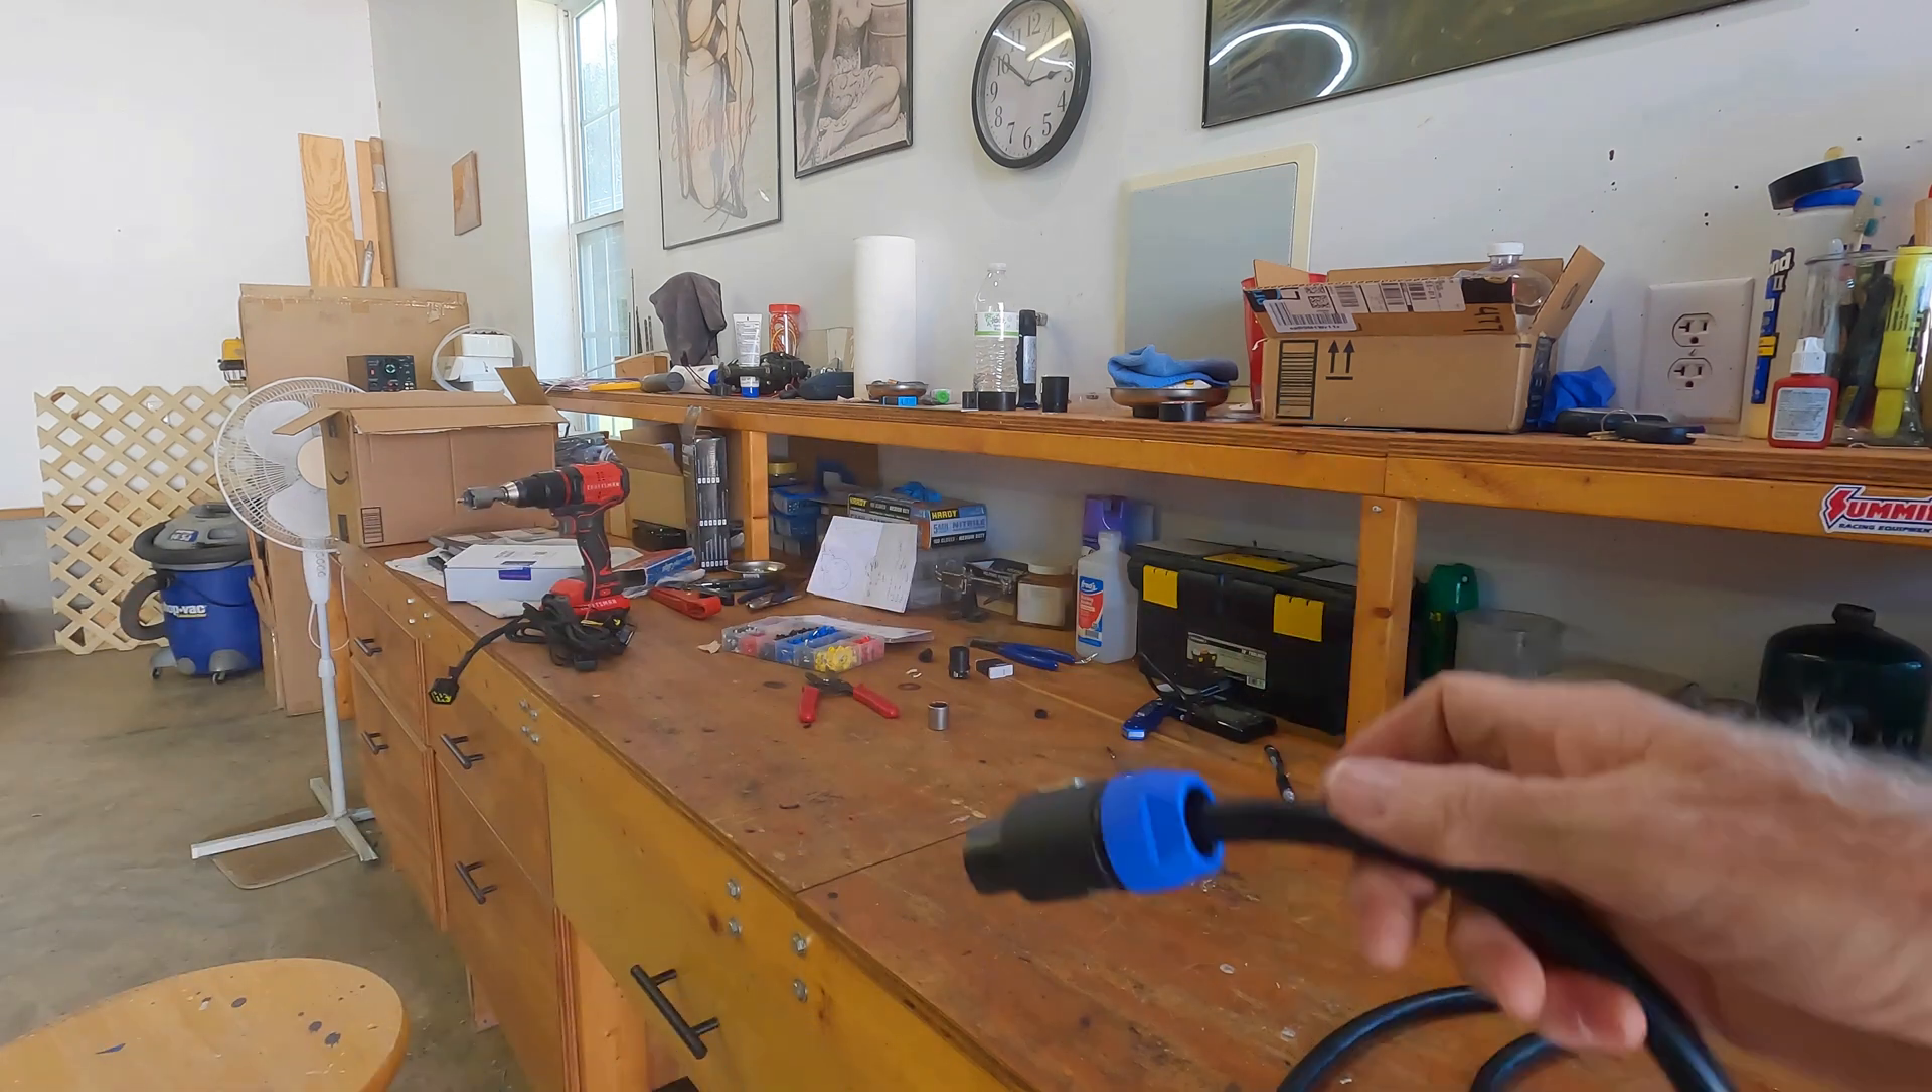I've got my cable put together.